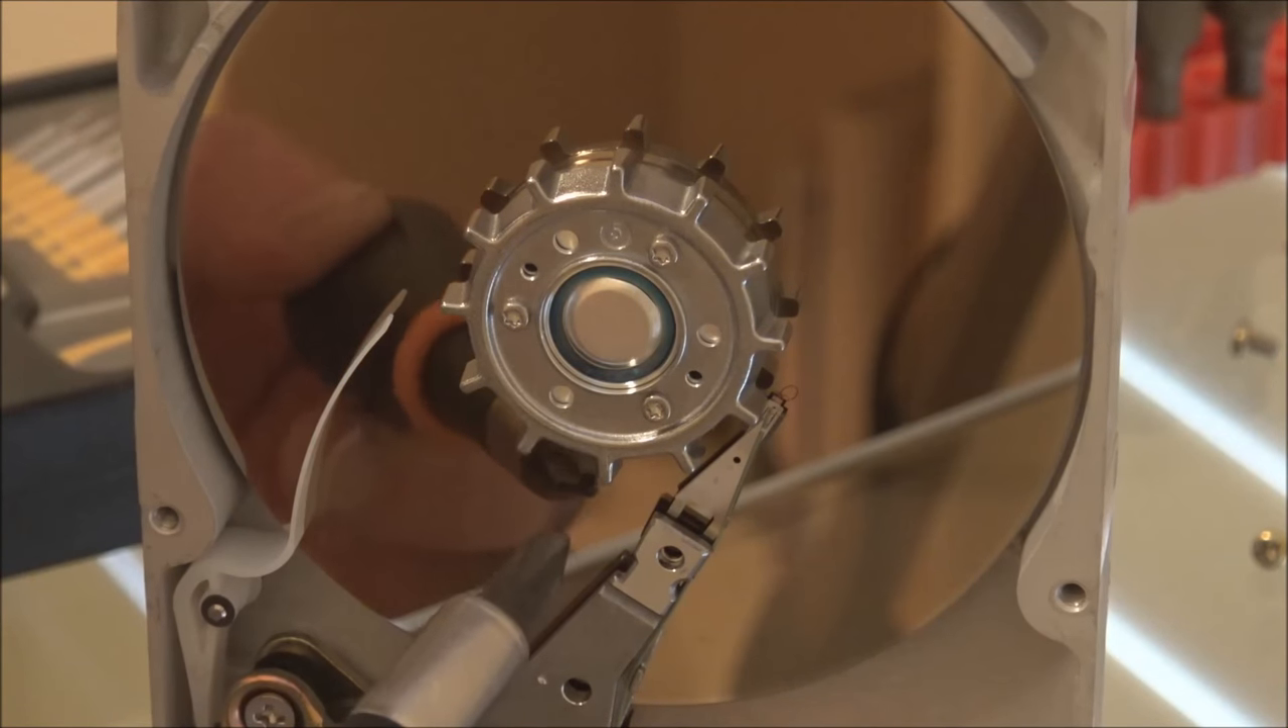Look how close the heads are. They're almost touching the center of the hub. They're far too close in.